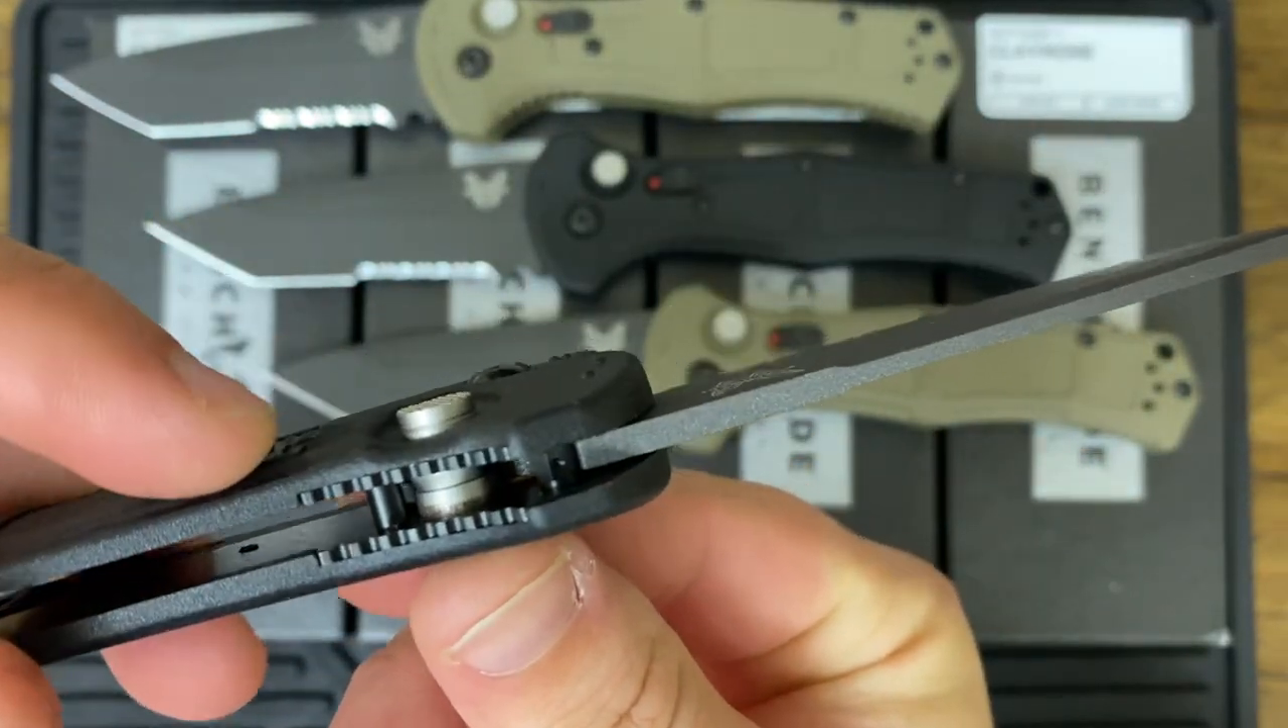It's actually not recessed. It sticks out just a bit above the handle there.